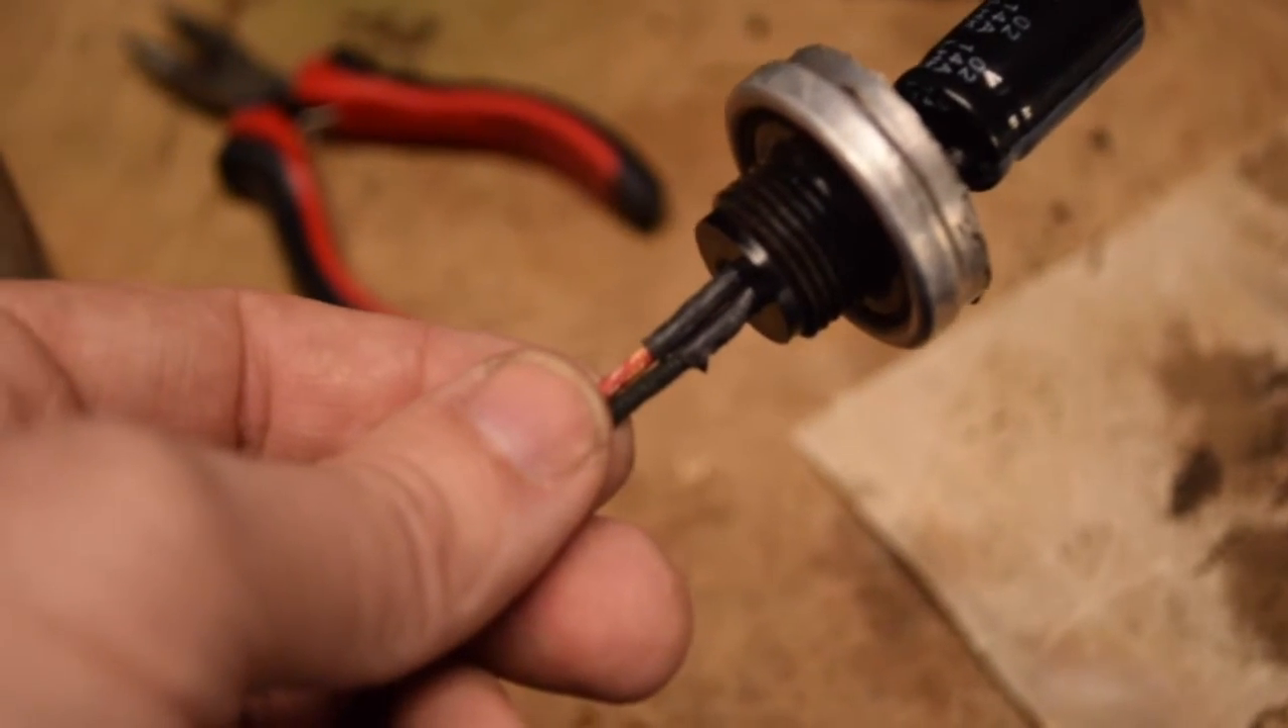I've got the hole big enough to fit the leads through, so you can see some of that heat shrink tubing insulation sticking out there at the bottom, that's okay. And the capacitor is in, and it fits in the can right there.